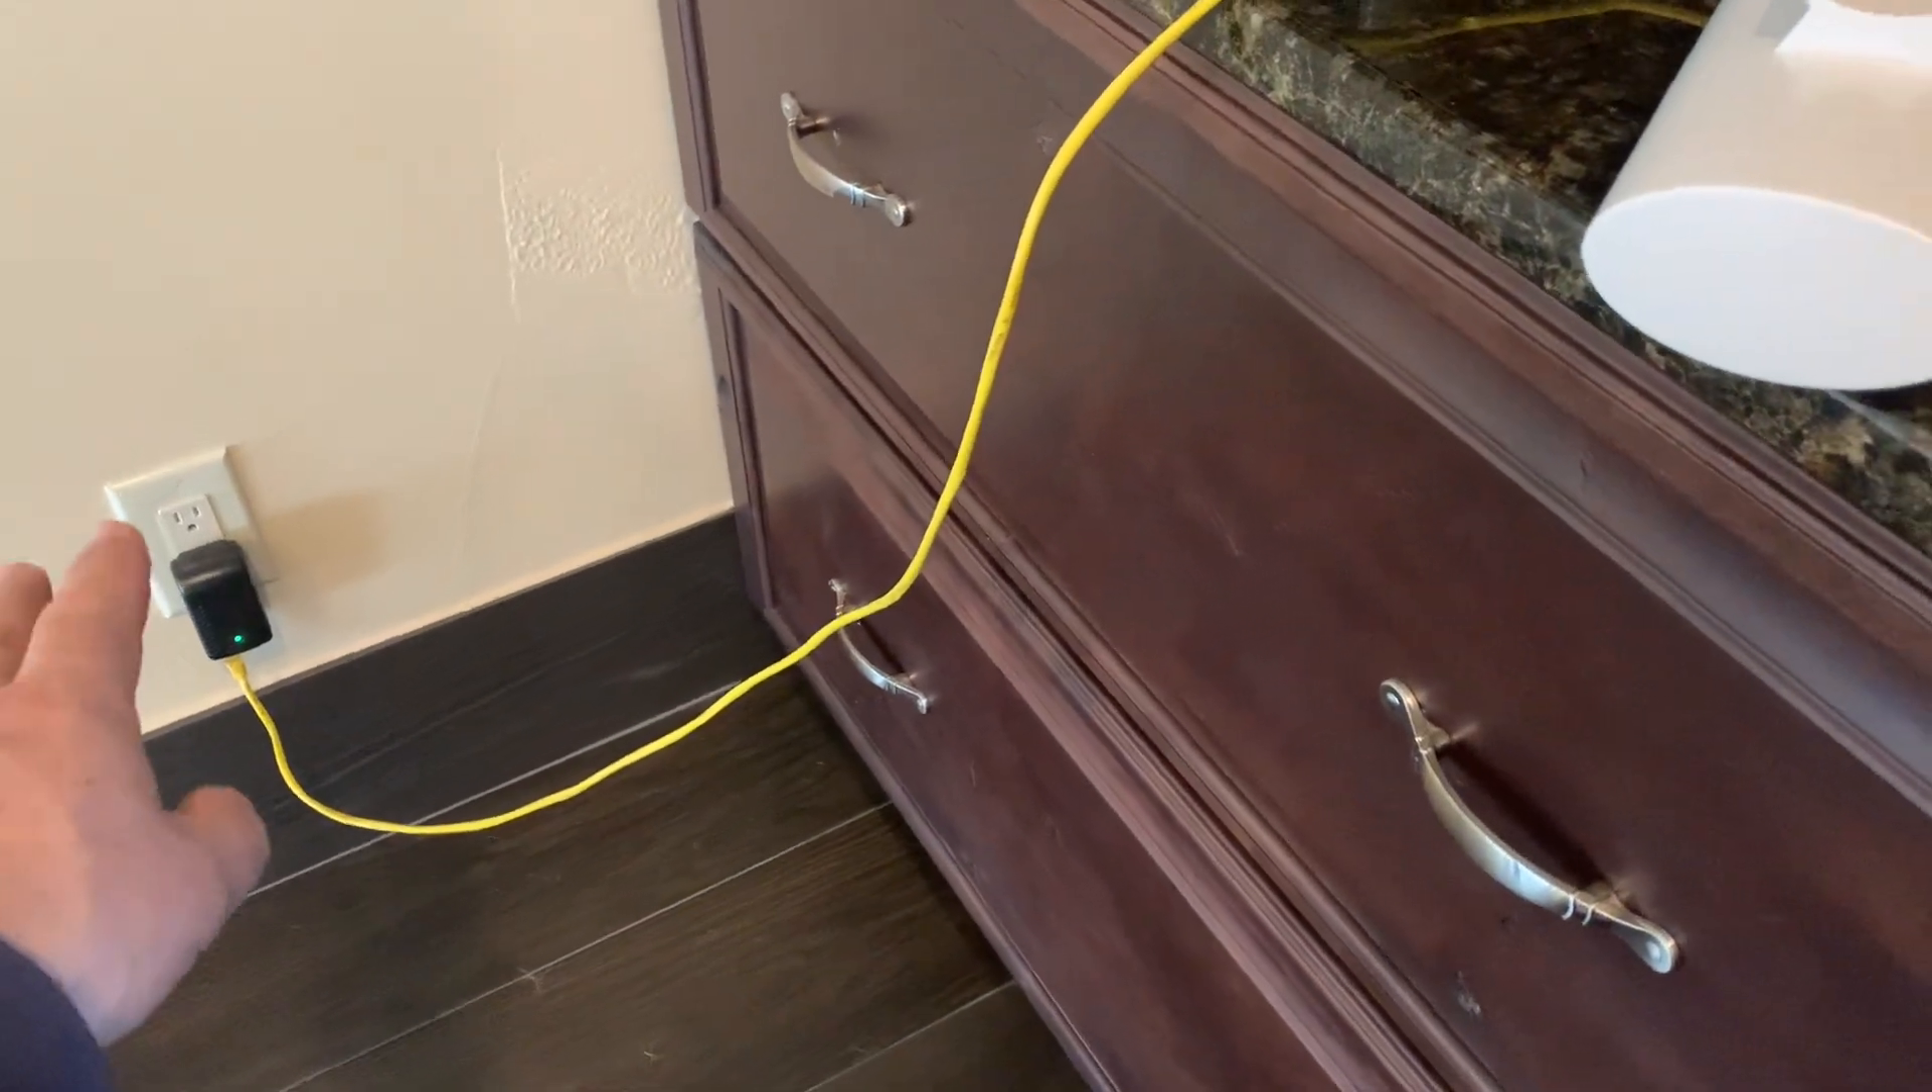I've got the wireless bridge now connected up to power so you've got your cat5 cable going to the poe device plugged in the wall.